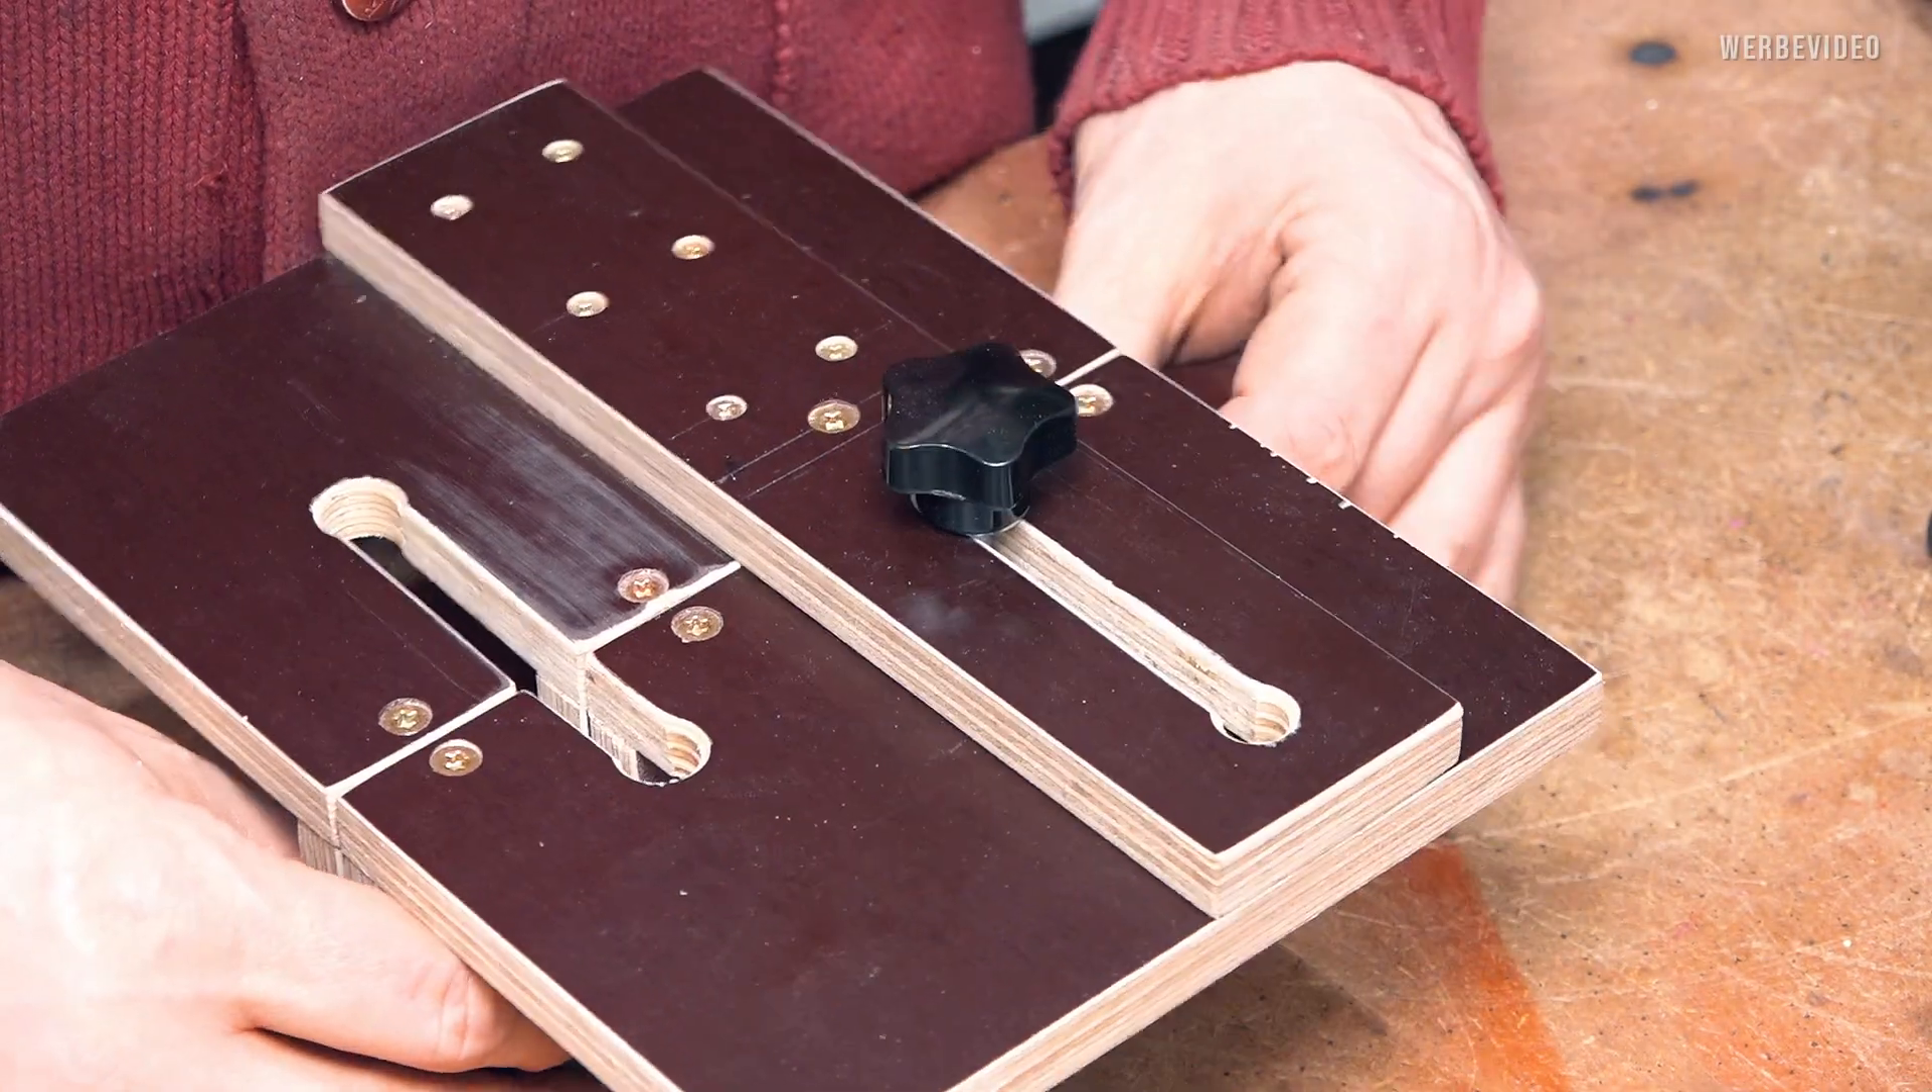Jetzt noch den Sterngriff drauf und dann haben wir eine wunderbare kleine Vorrichtung gebastelt.